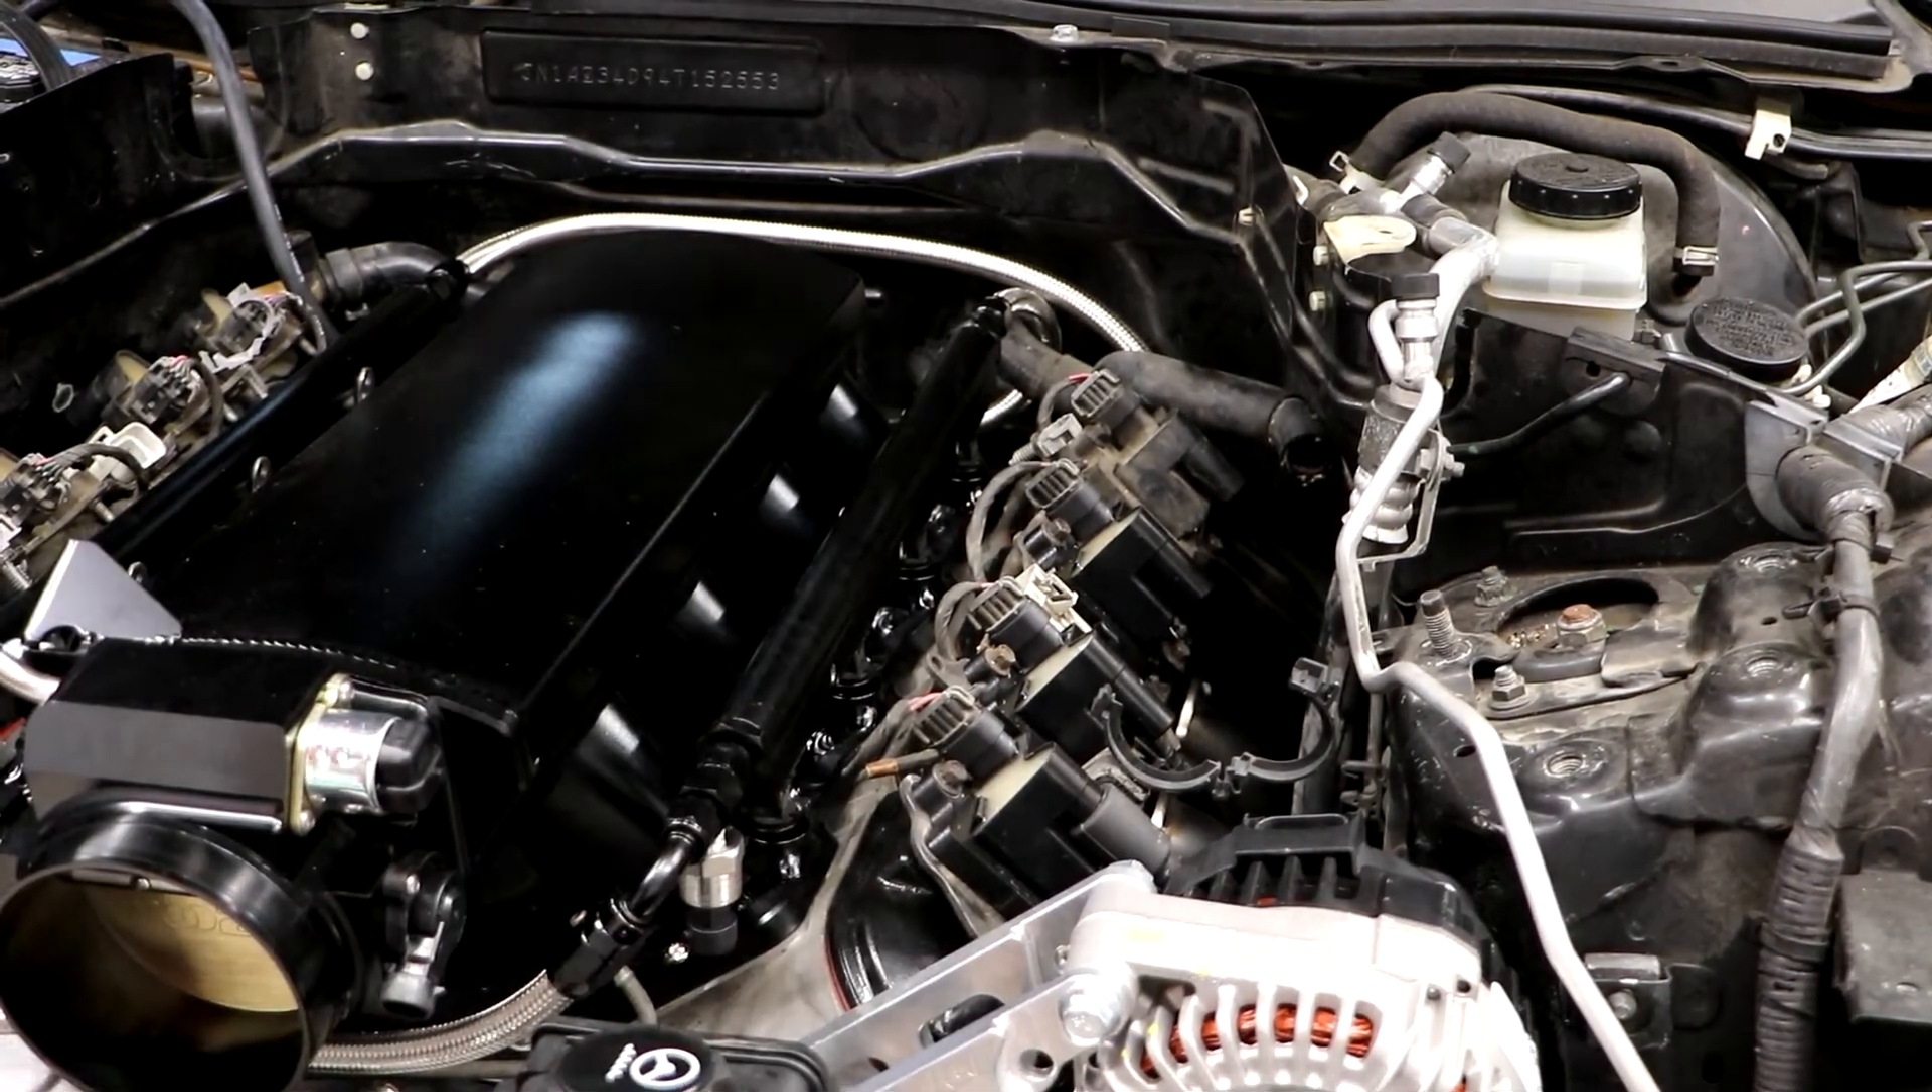Now you can see I got the coil packs mounted to the valve cover.